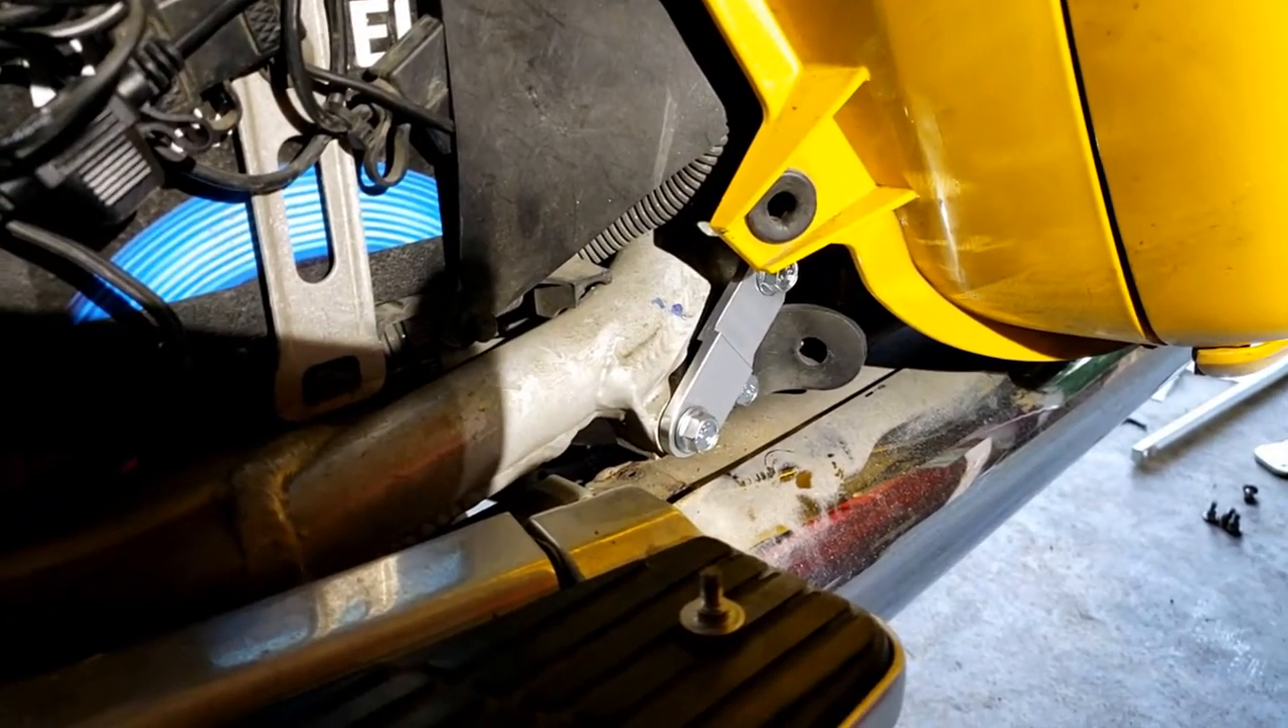I got these support brackets installed.